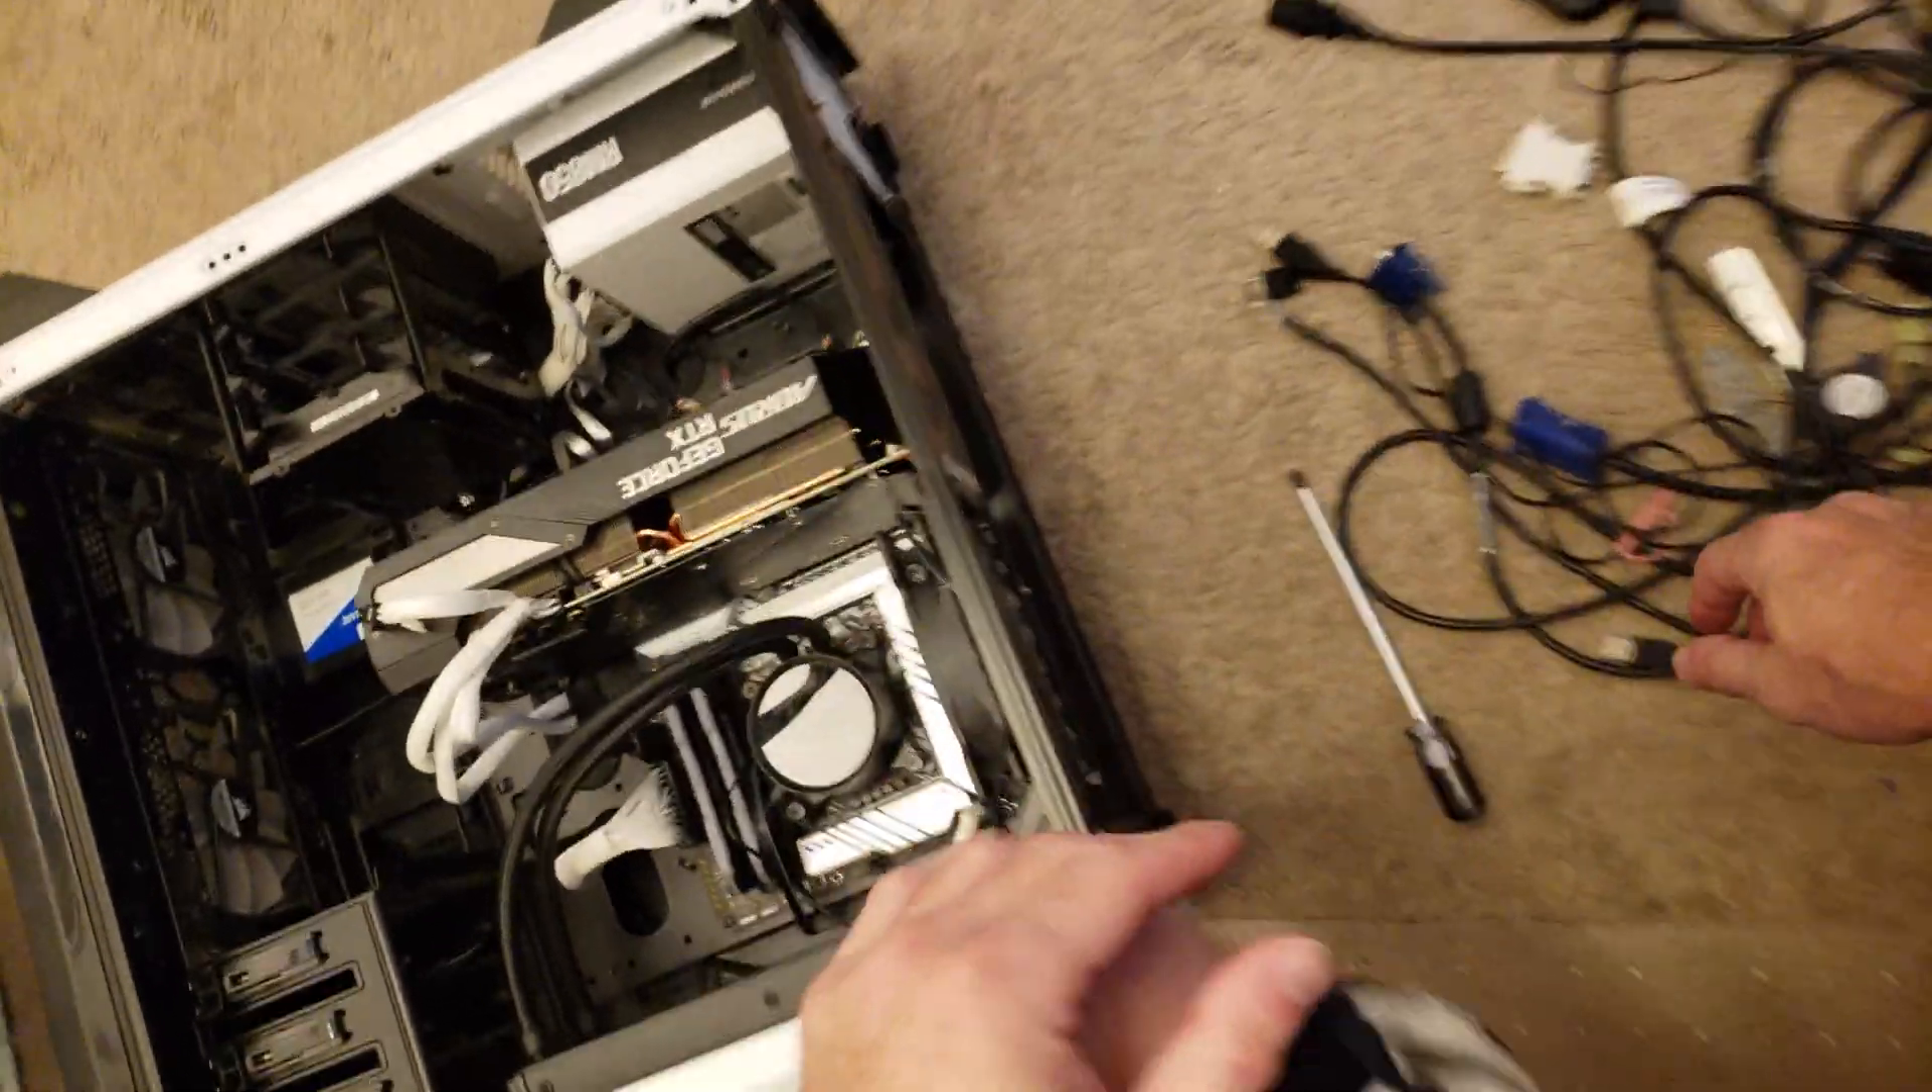Okay so graphics cards installed just need to hook up the computer.